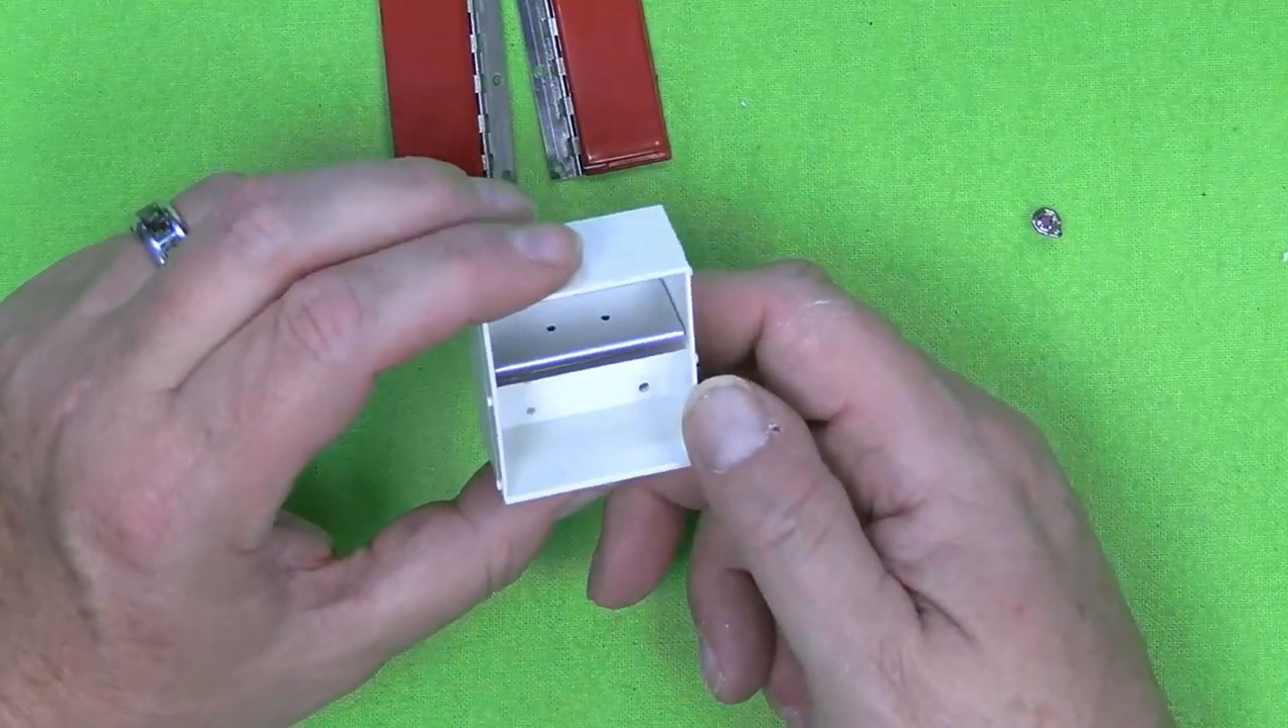That shelf is in.